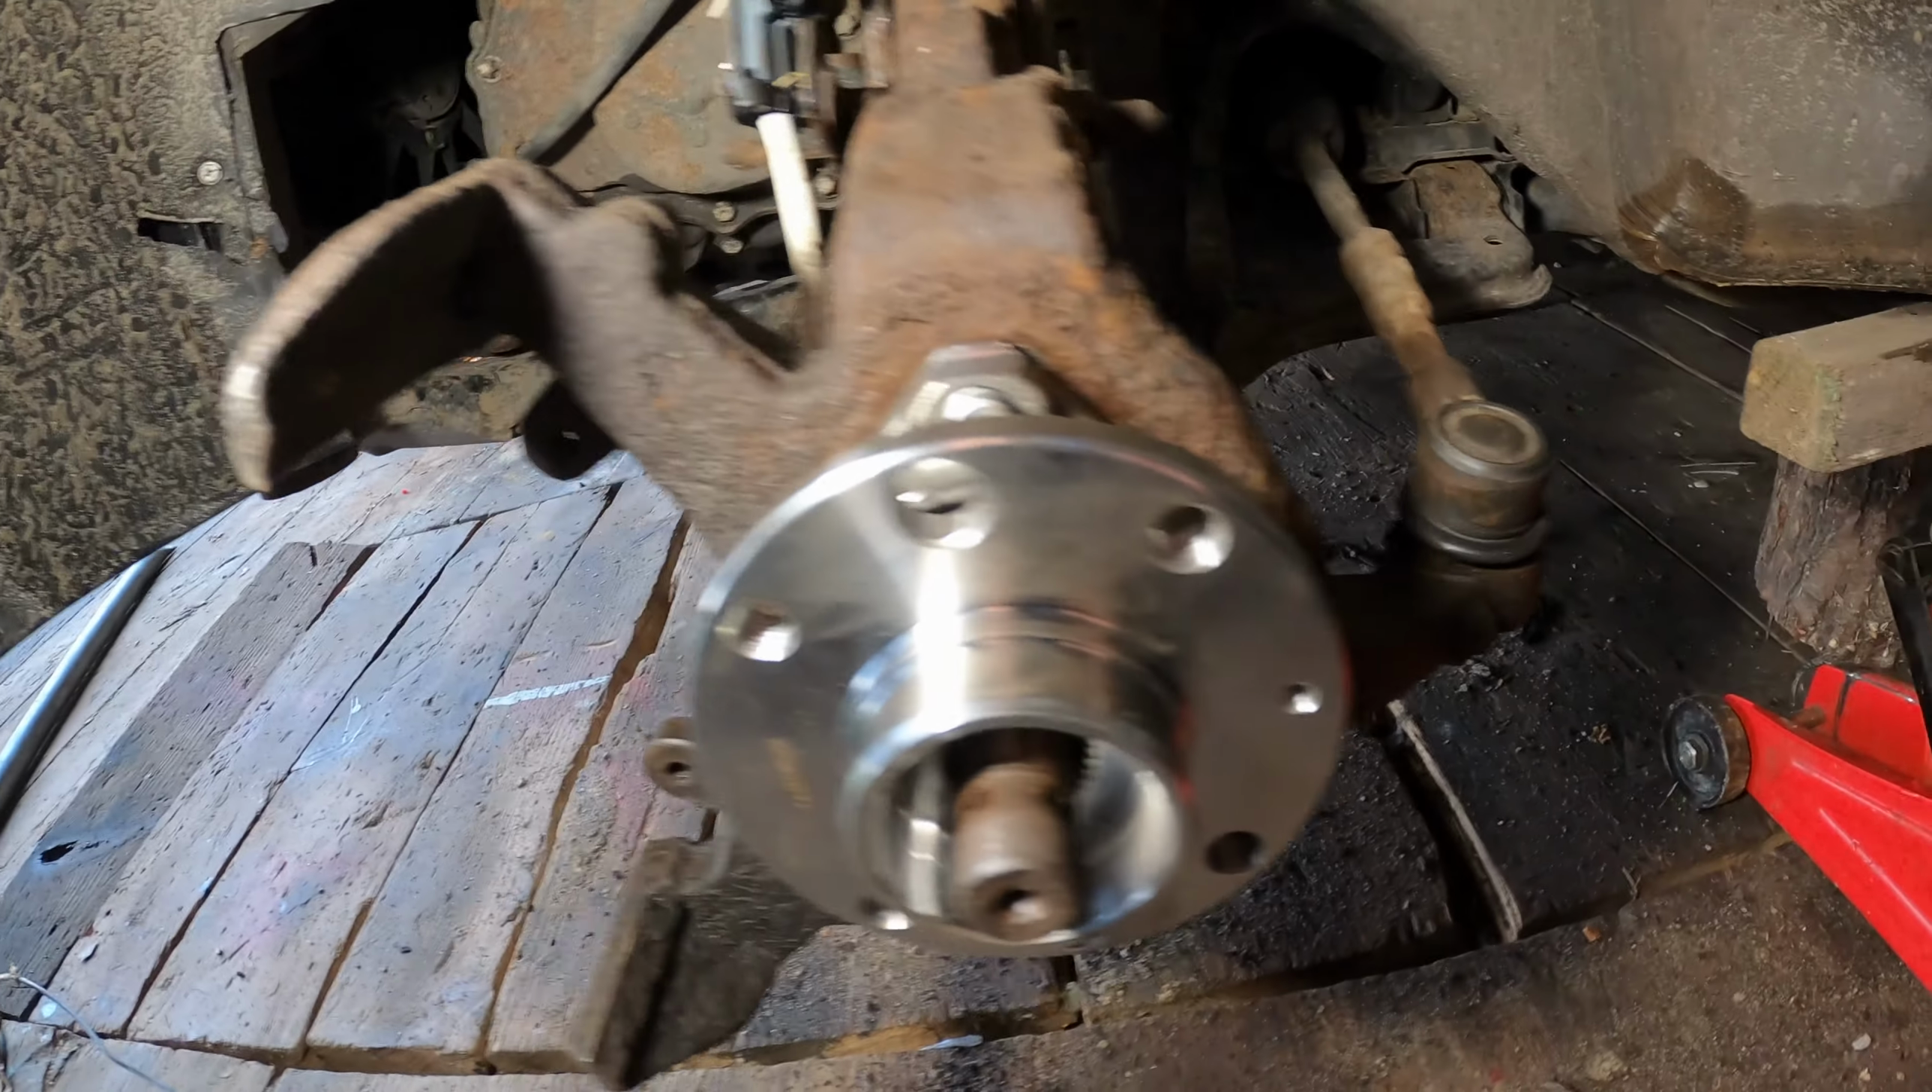No i zobaczcie, nowa piasta już założona. Śruby podokręcane.